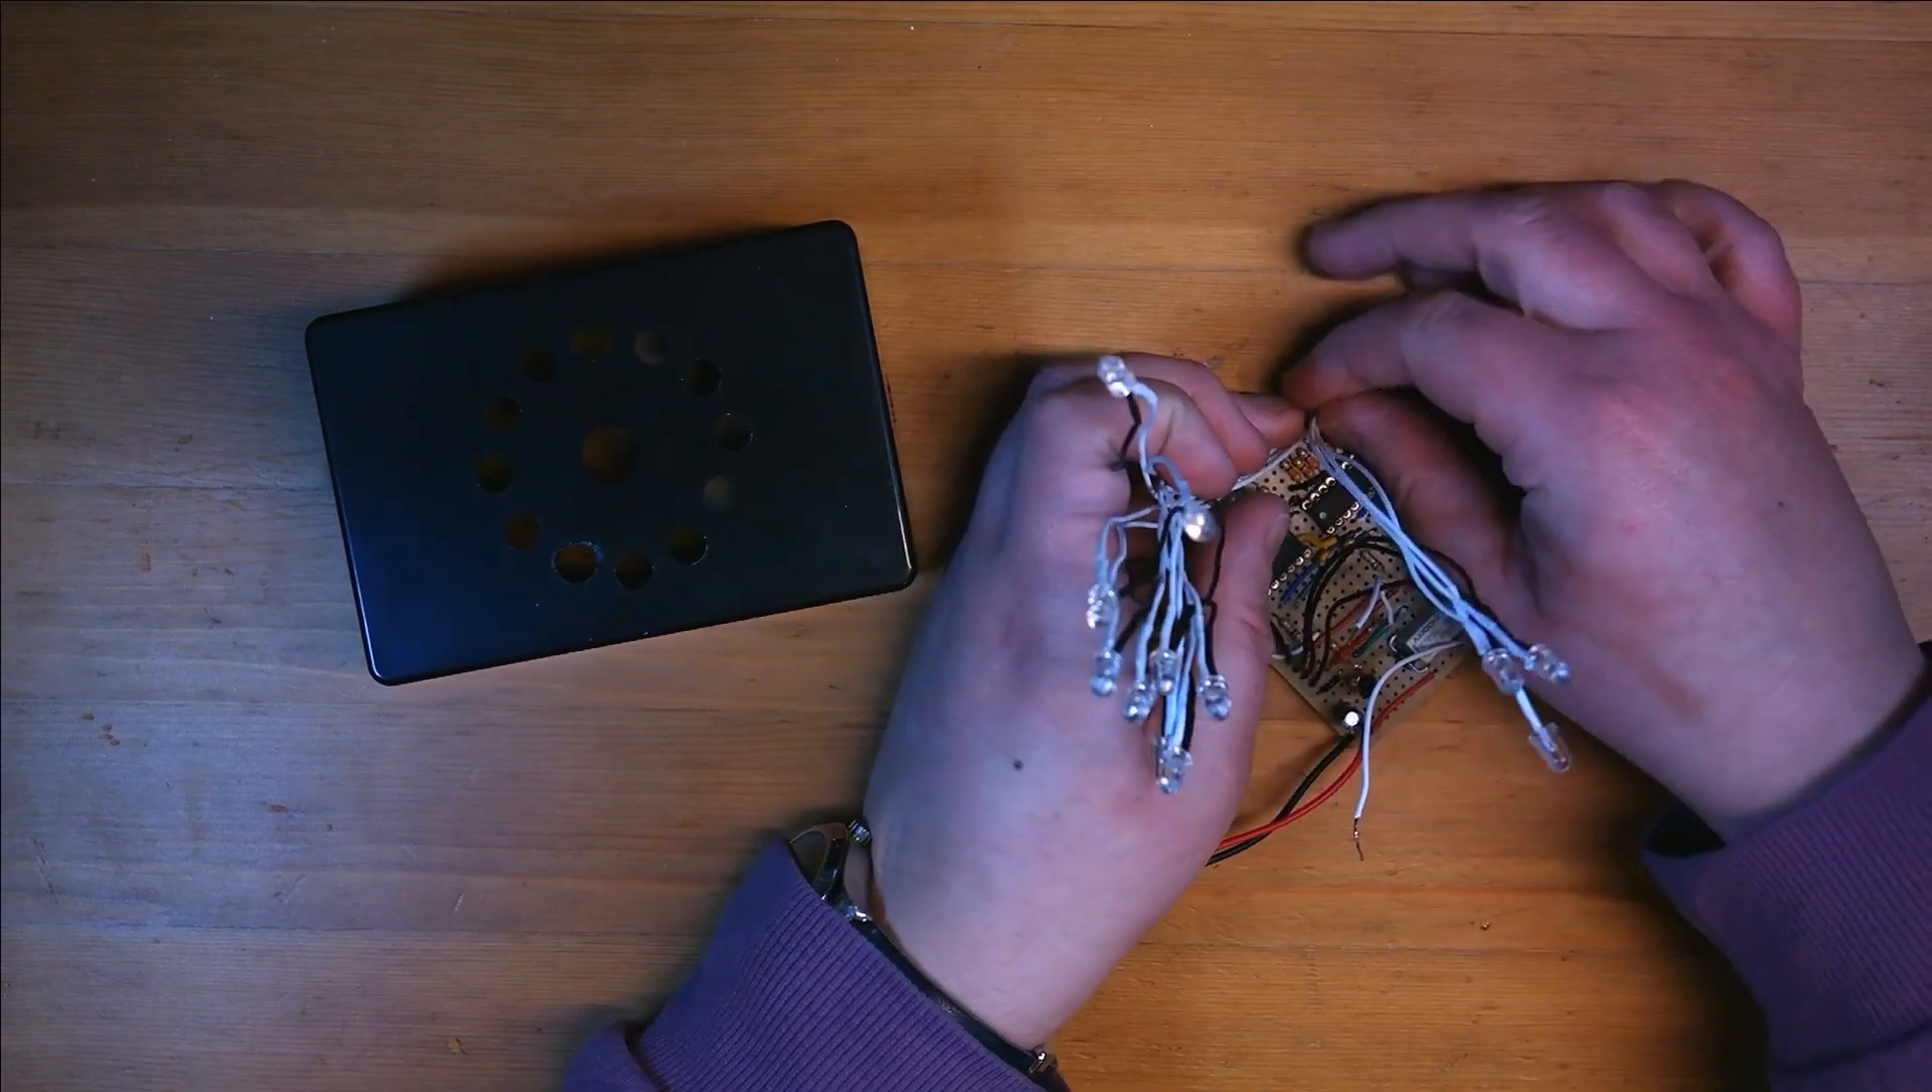And here it is. So we've got our electronics with all our LEDs in.